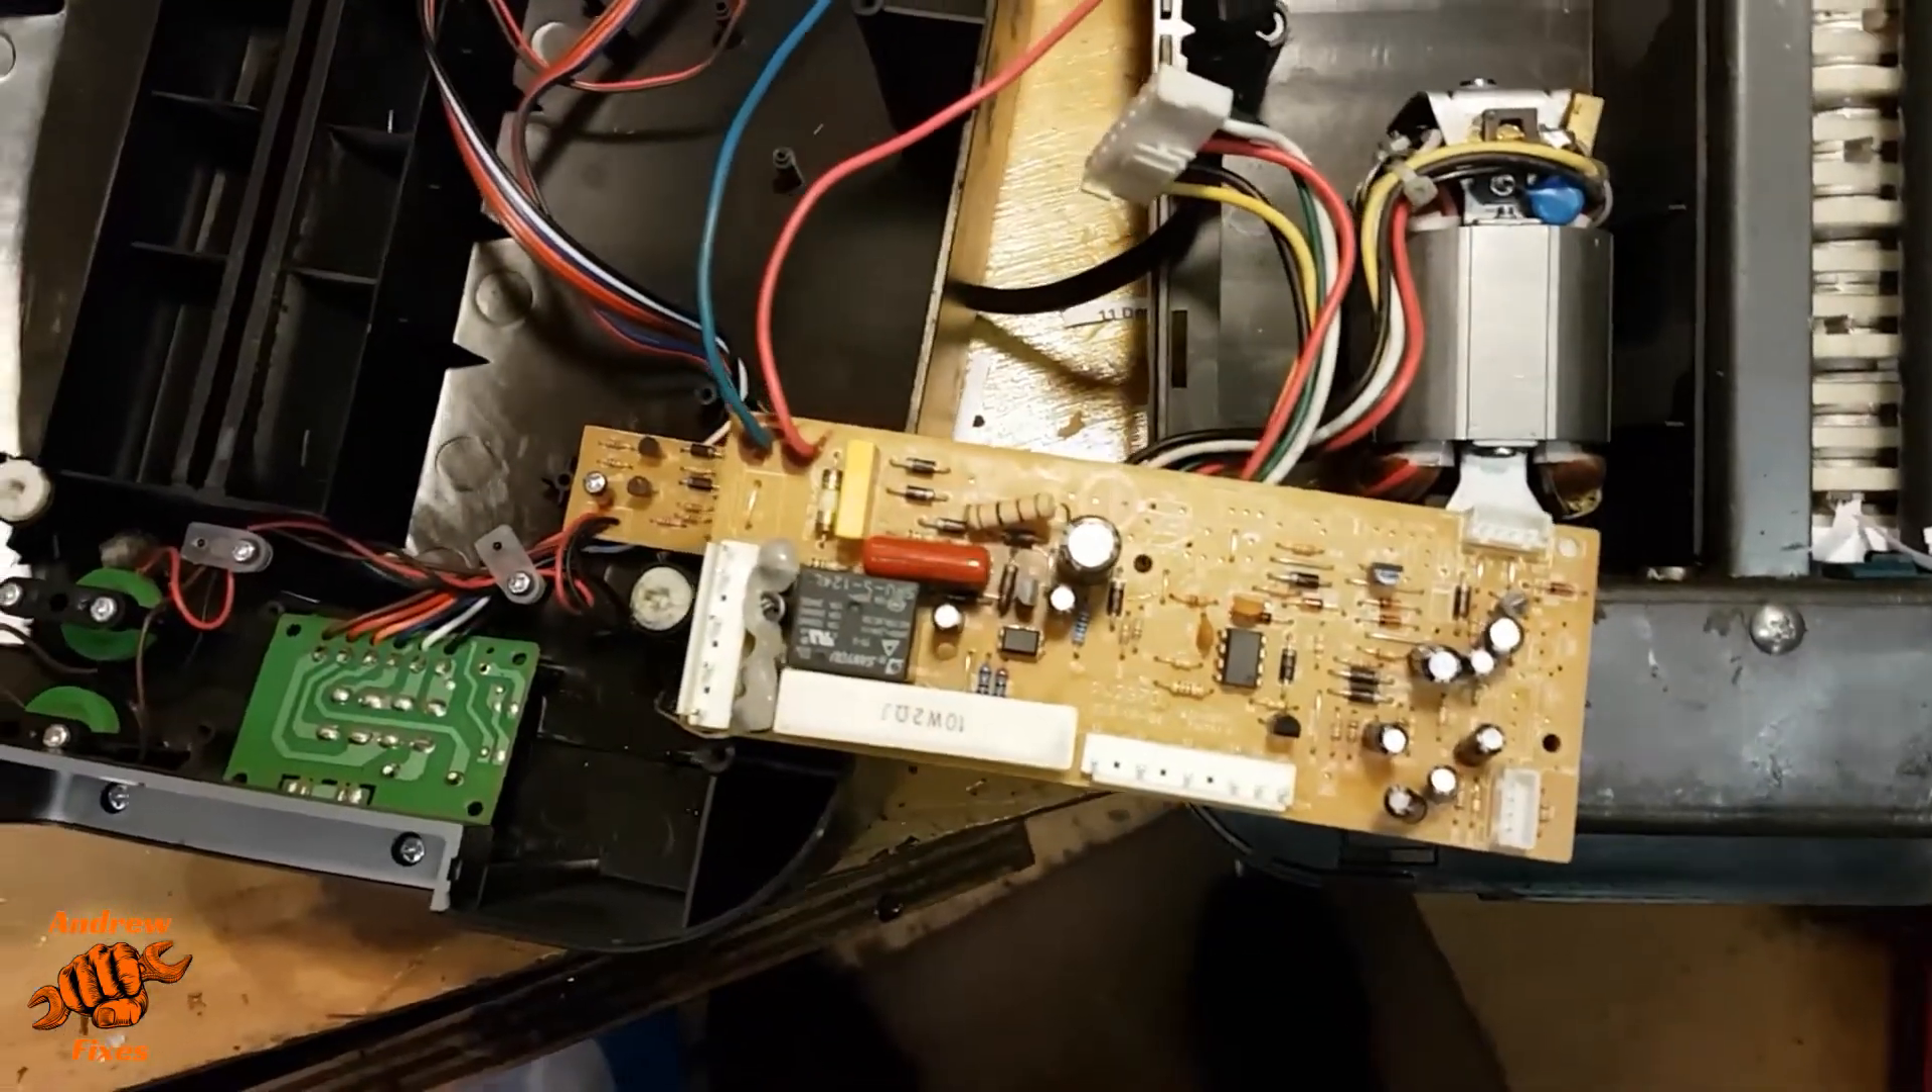So you can see I've removed this circuit board.